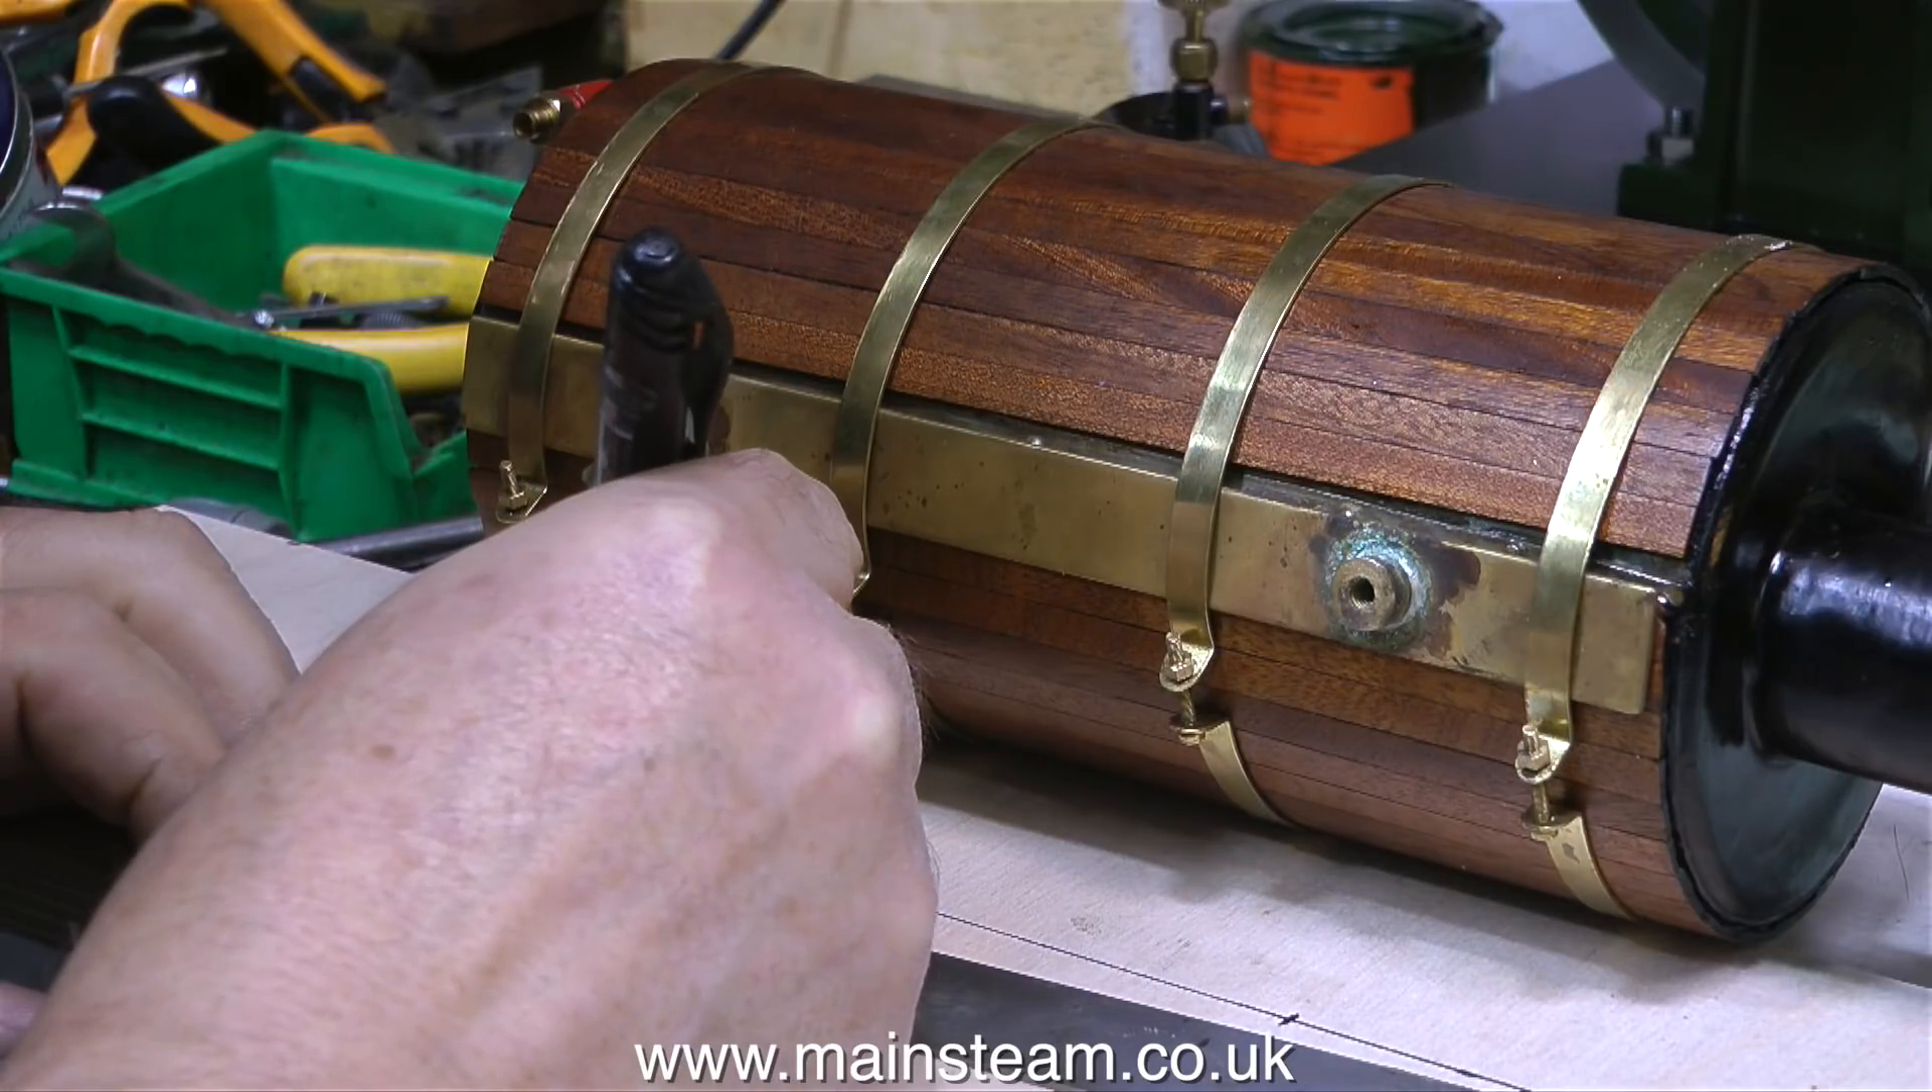The brass strip with the two threaded bosses silver soldered to it is mounted to the boiler using the boiler bands and it seems to be okay.